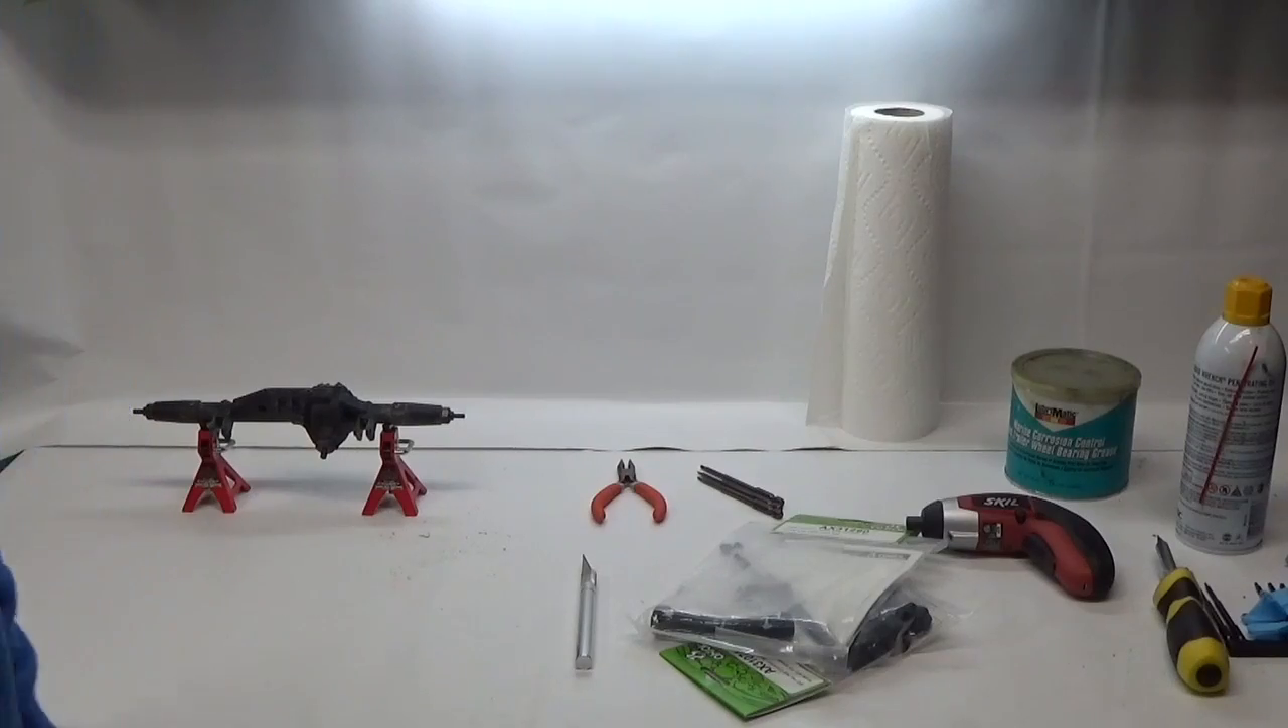Alright, so I've already gone ahead and removed the axle from the Axial Yeti and it was pretty simple, just a little bit extra with the anti-sway bar and that was it.